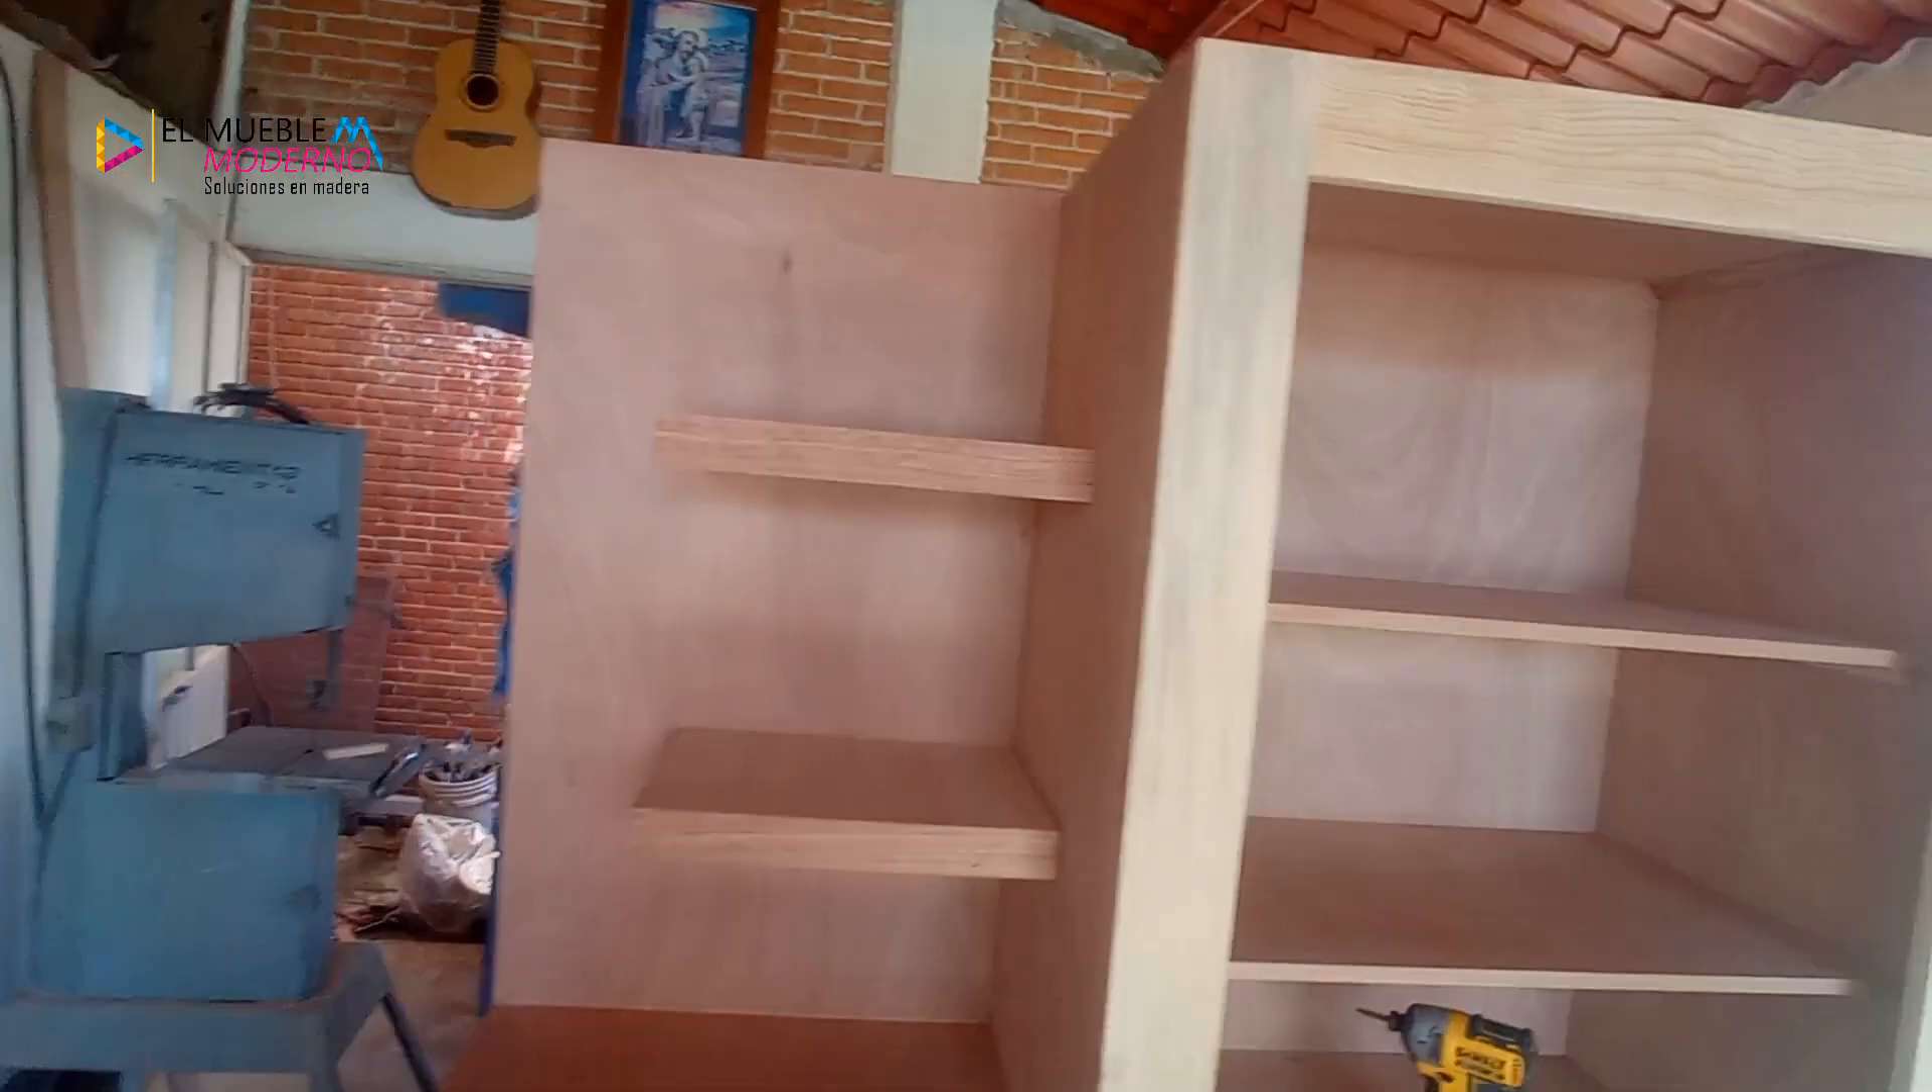Ahí podemos ver como ya quedan instaladas este par de repisas.